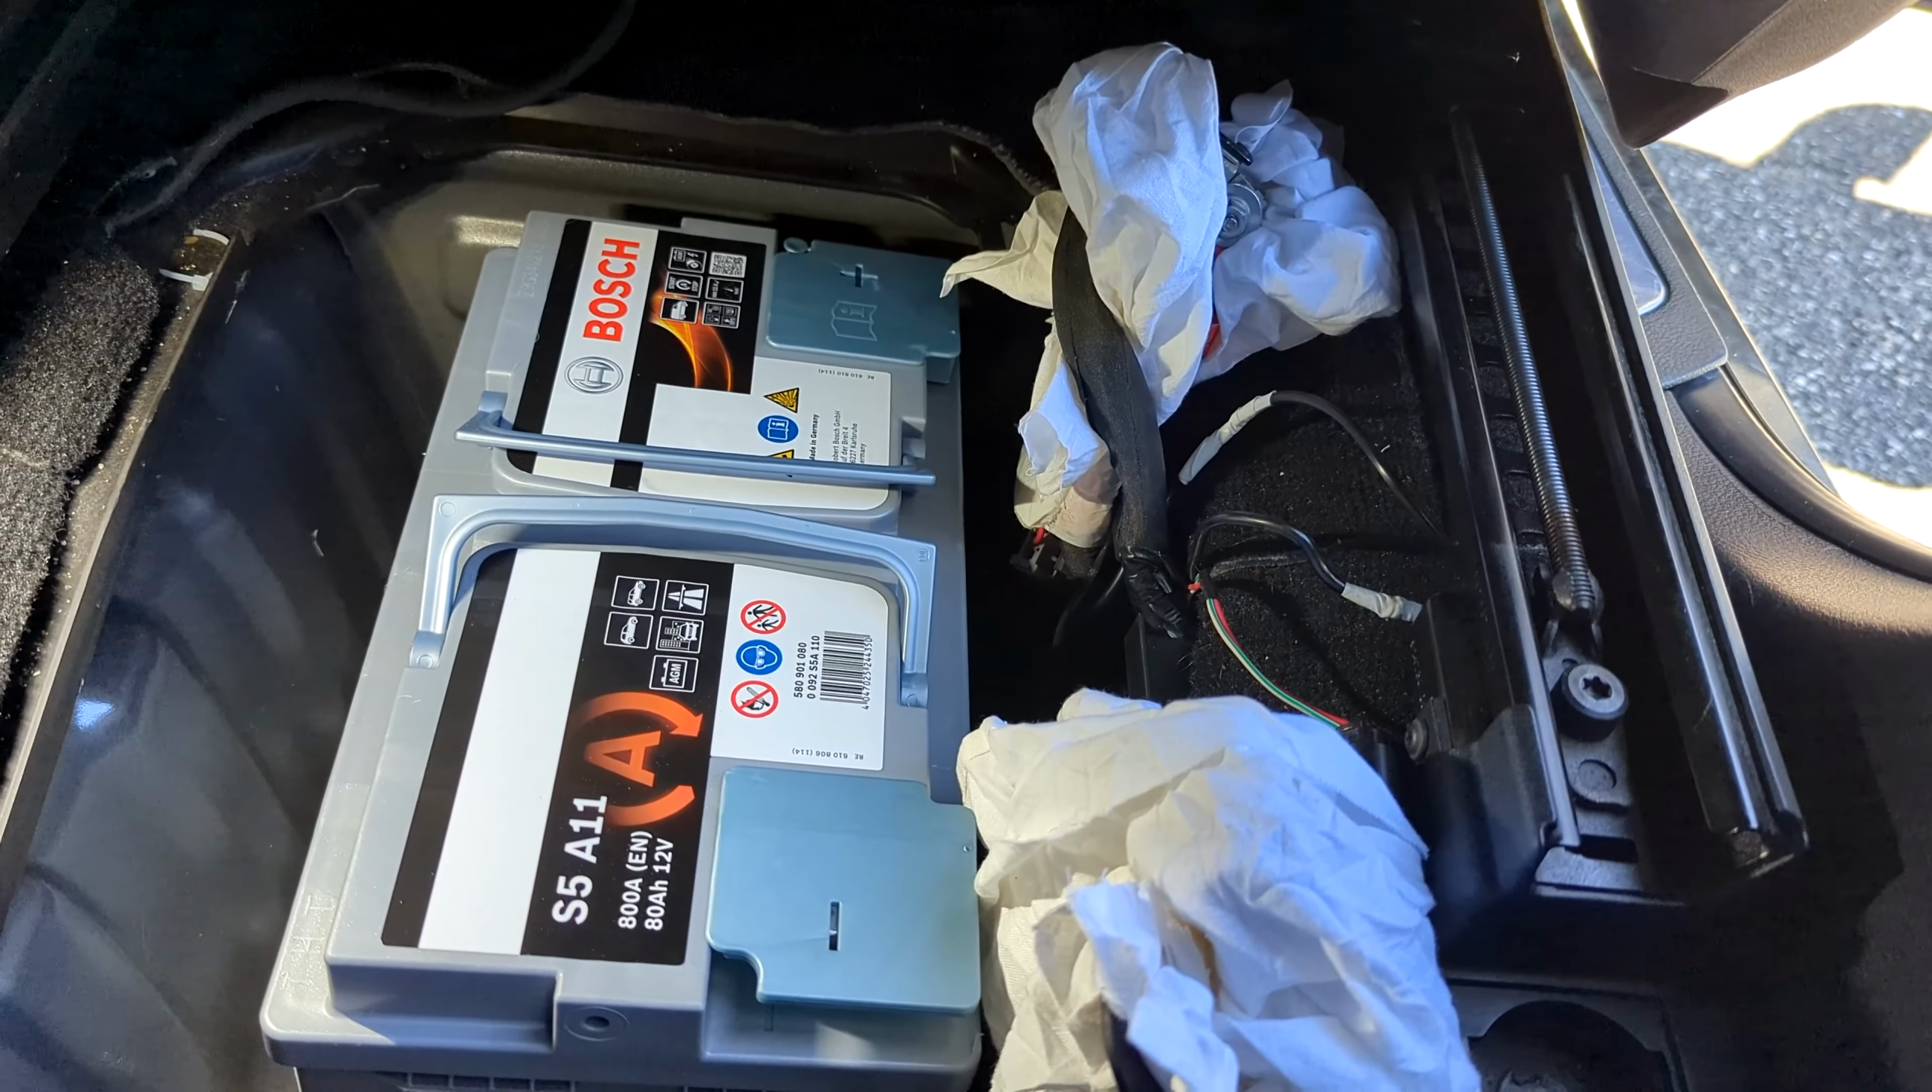Donc la nouvelle batterie est en place.